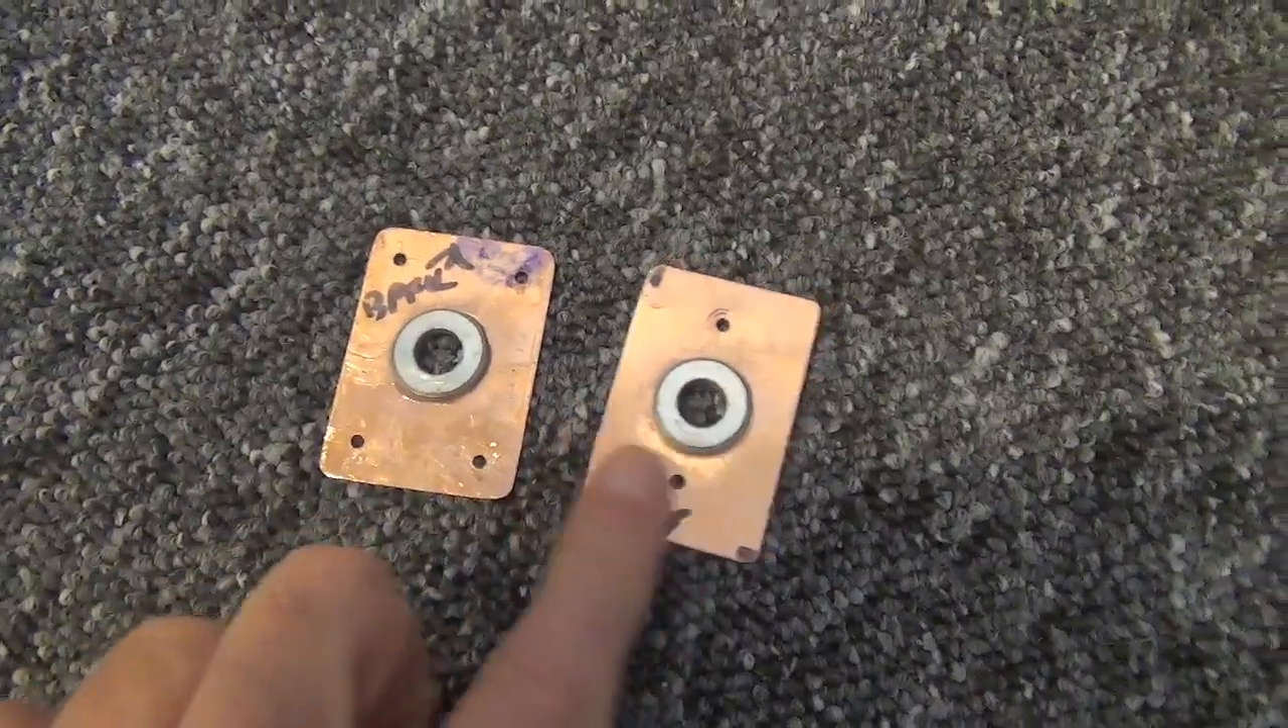I've added steel washers to those two bearing plates for reinforcement.